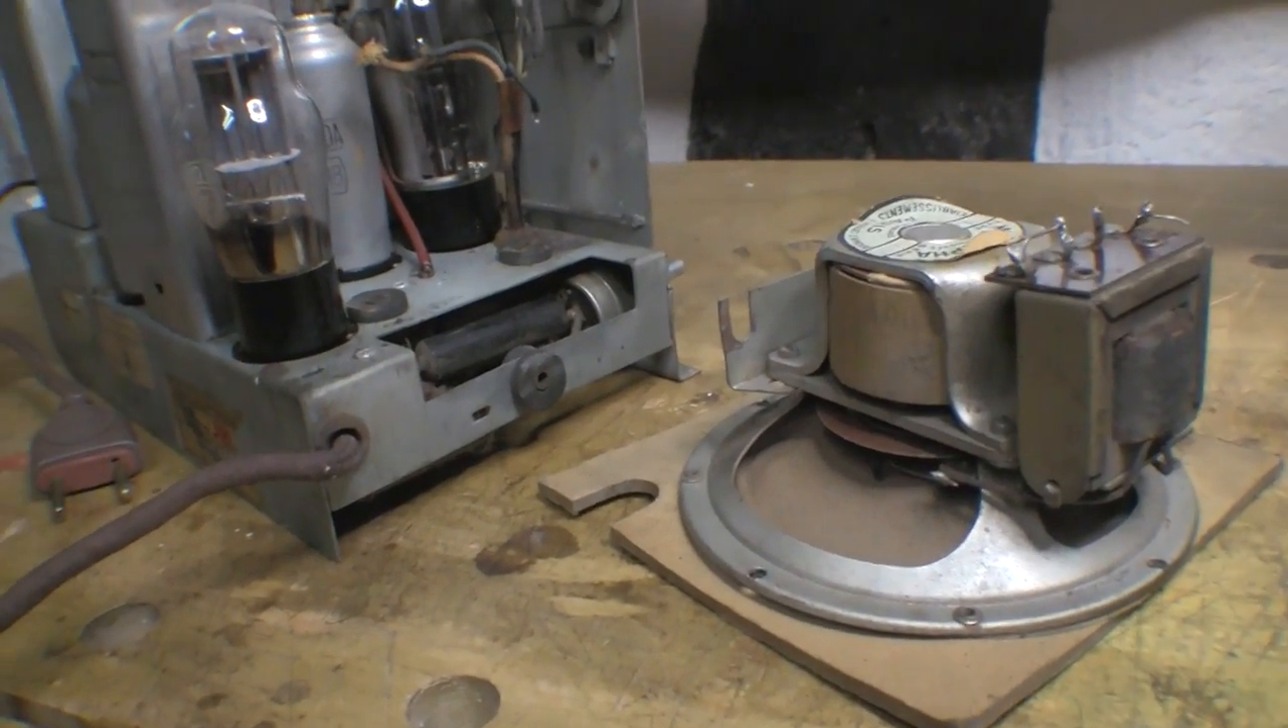Okay at this stage I've taken the speaker bracket and assembly off.